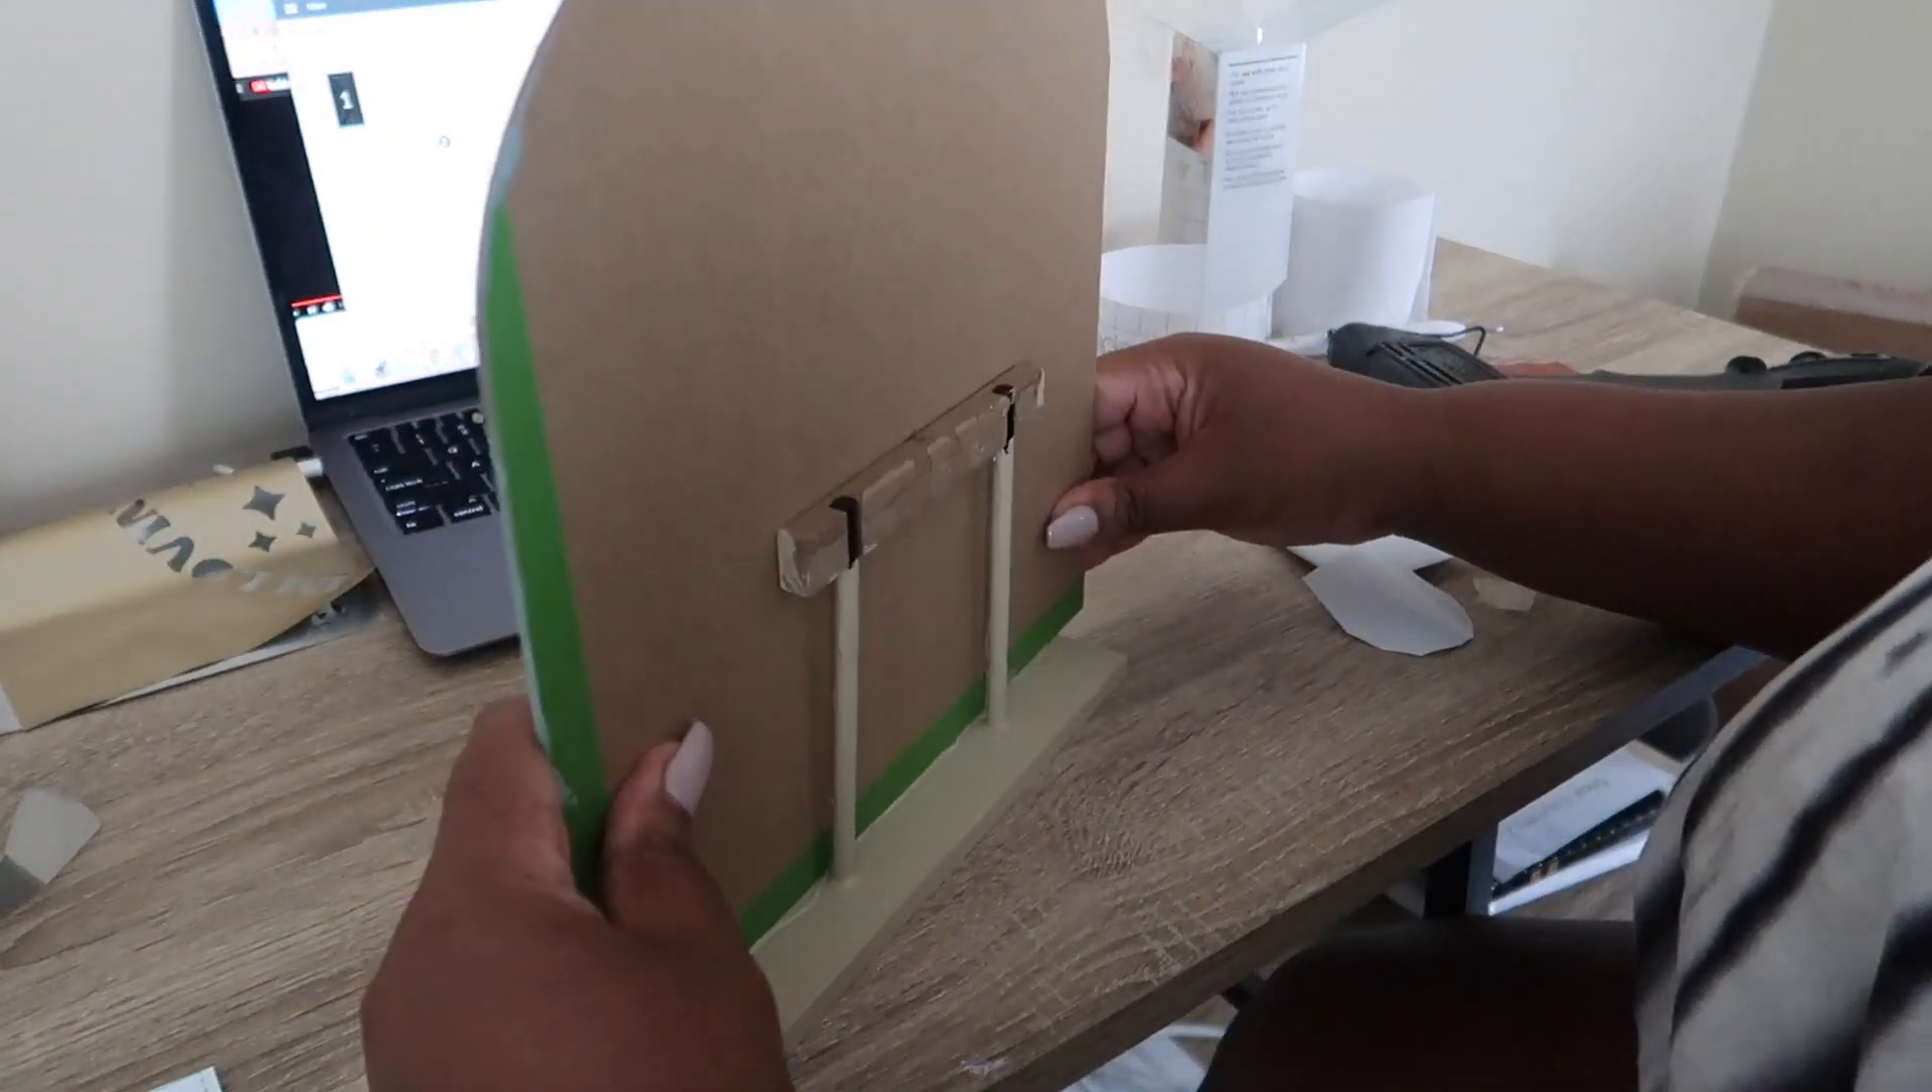I still have the tape on and everything.